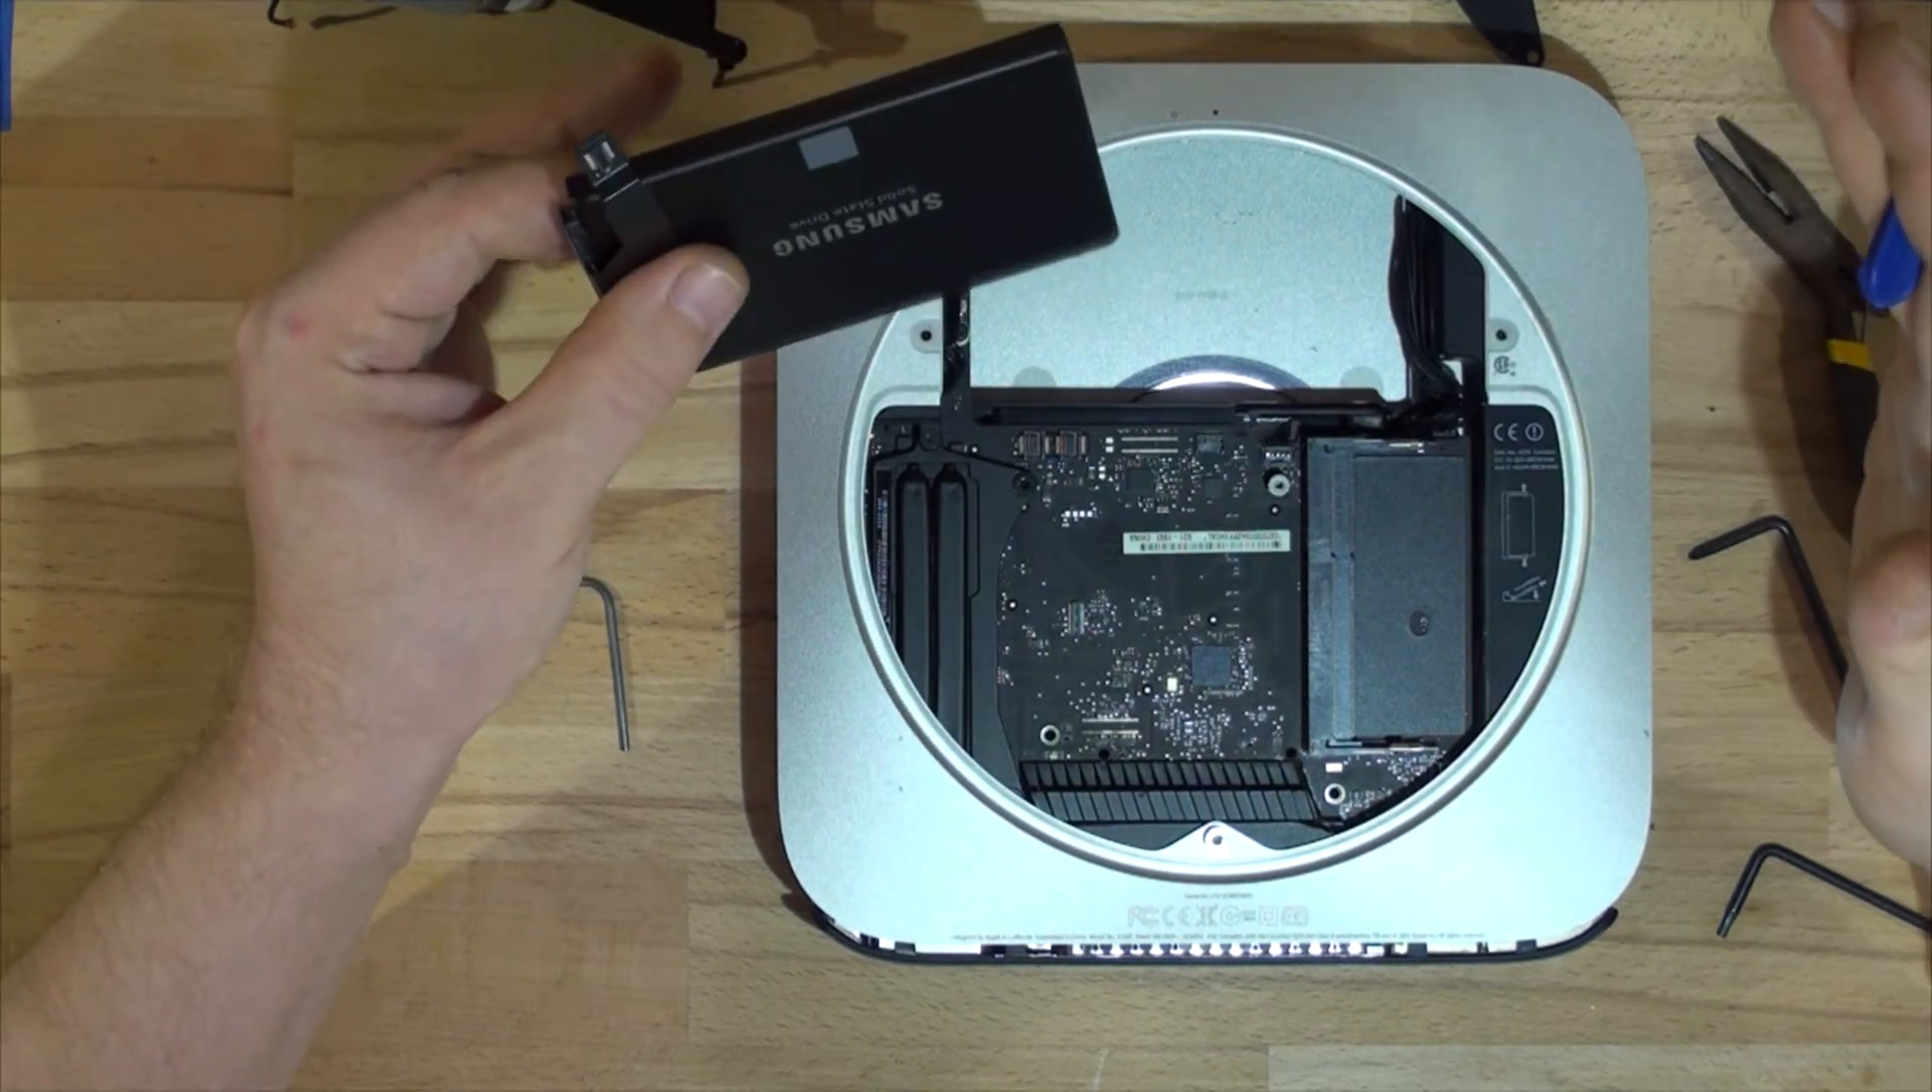As you can see the drive is already removed so you don't have to go any further.